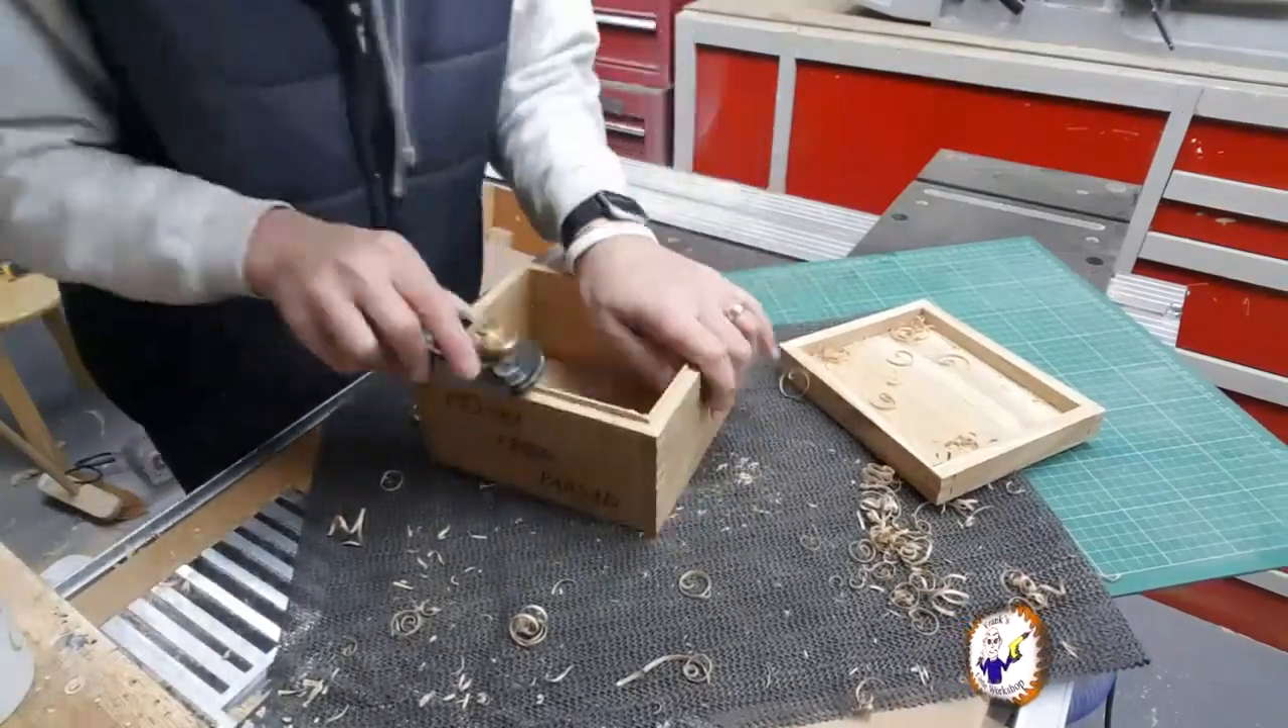Right now I've cut the lid off. What I've got to do is put some hinges on.